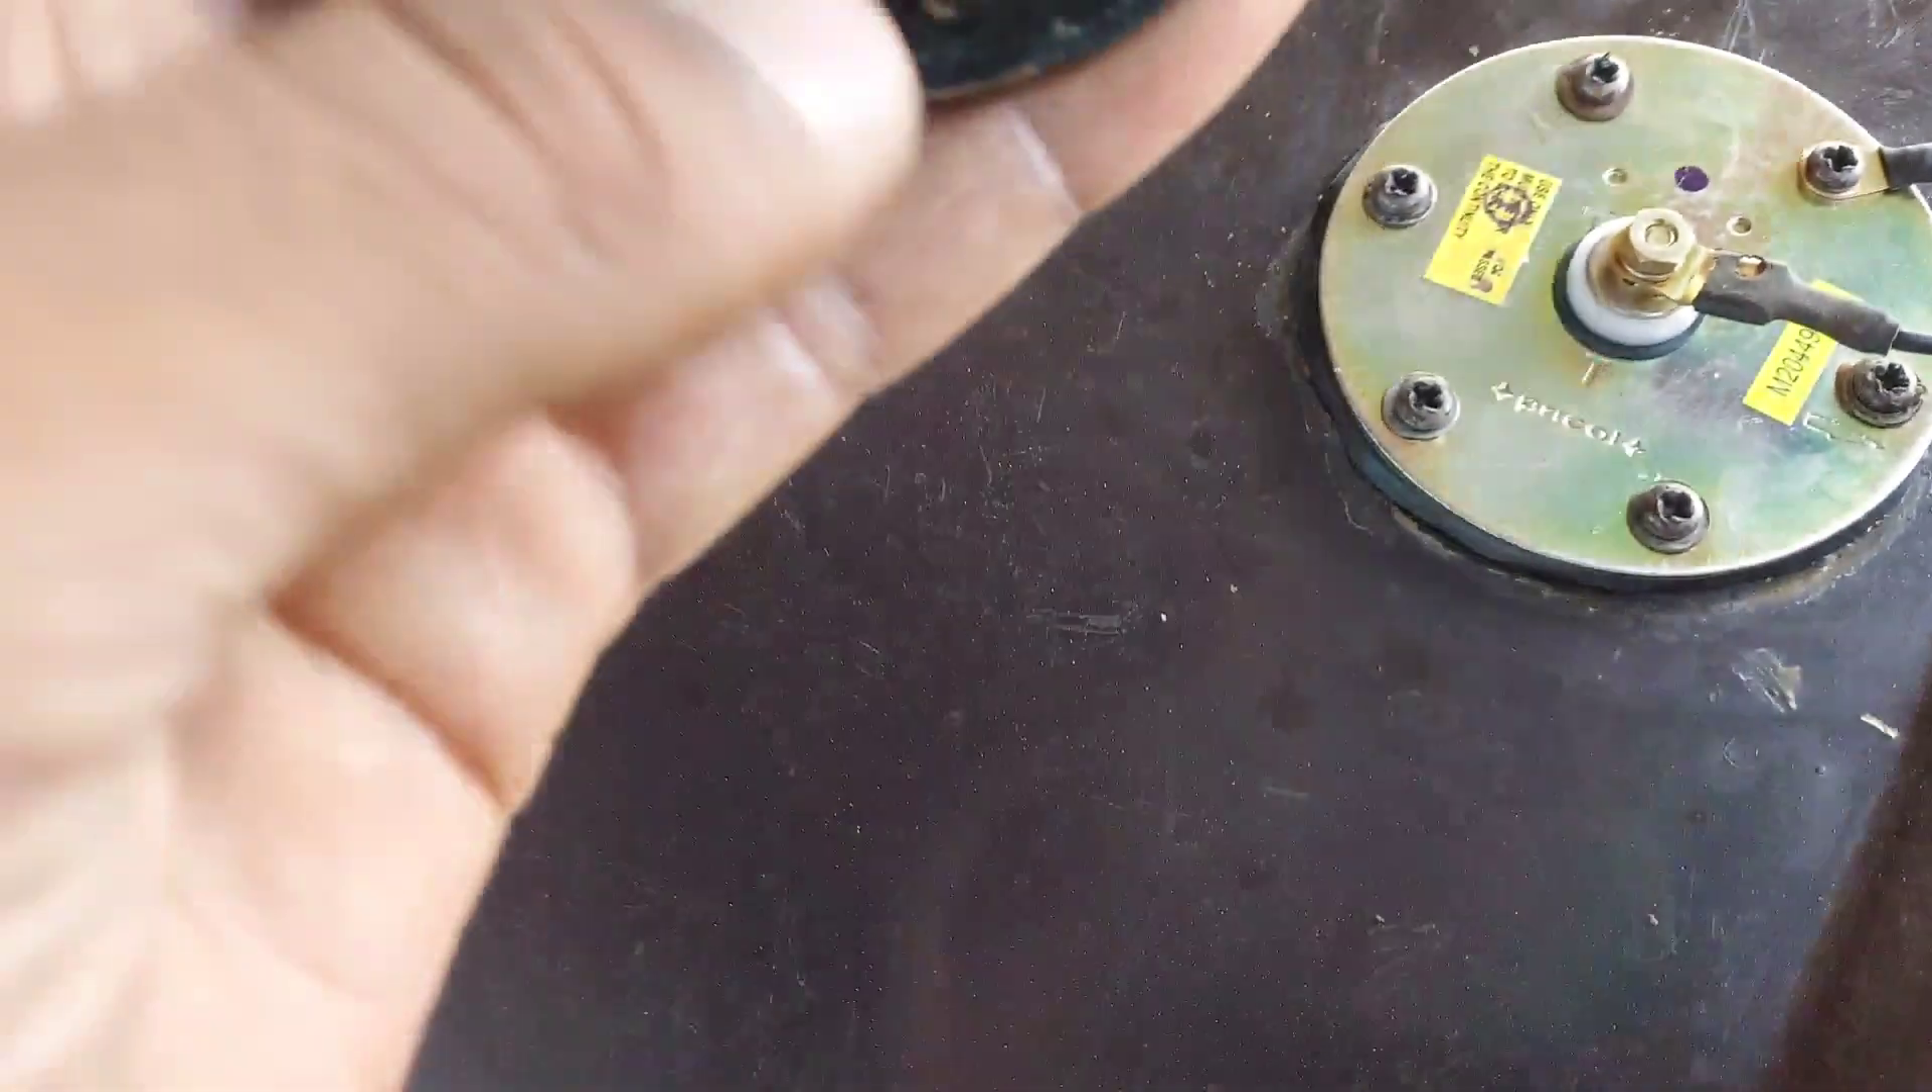کمپلیٹ فٹنگ ہو گئی ہے اس کی فیول گیج کی فٹنگ کر دیئے۔